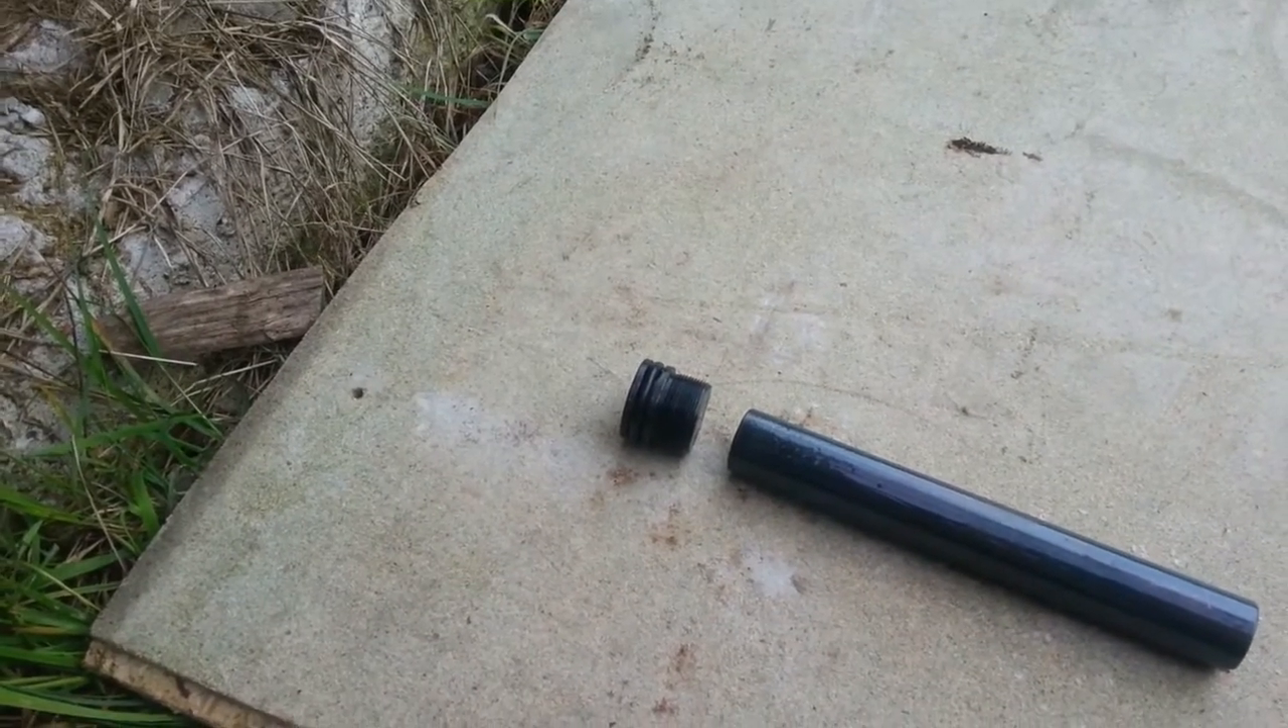So that's the little top piece that came out.